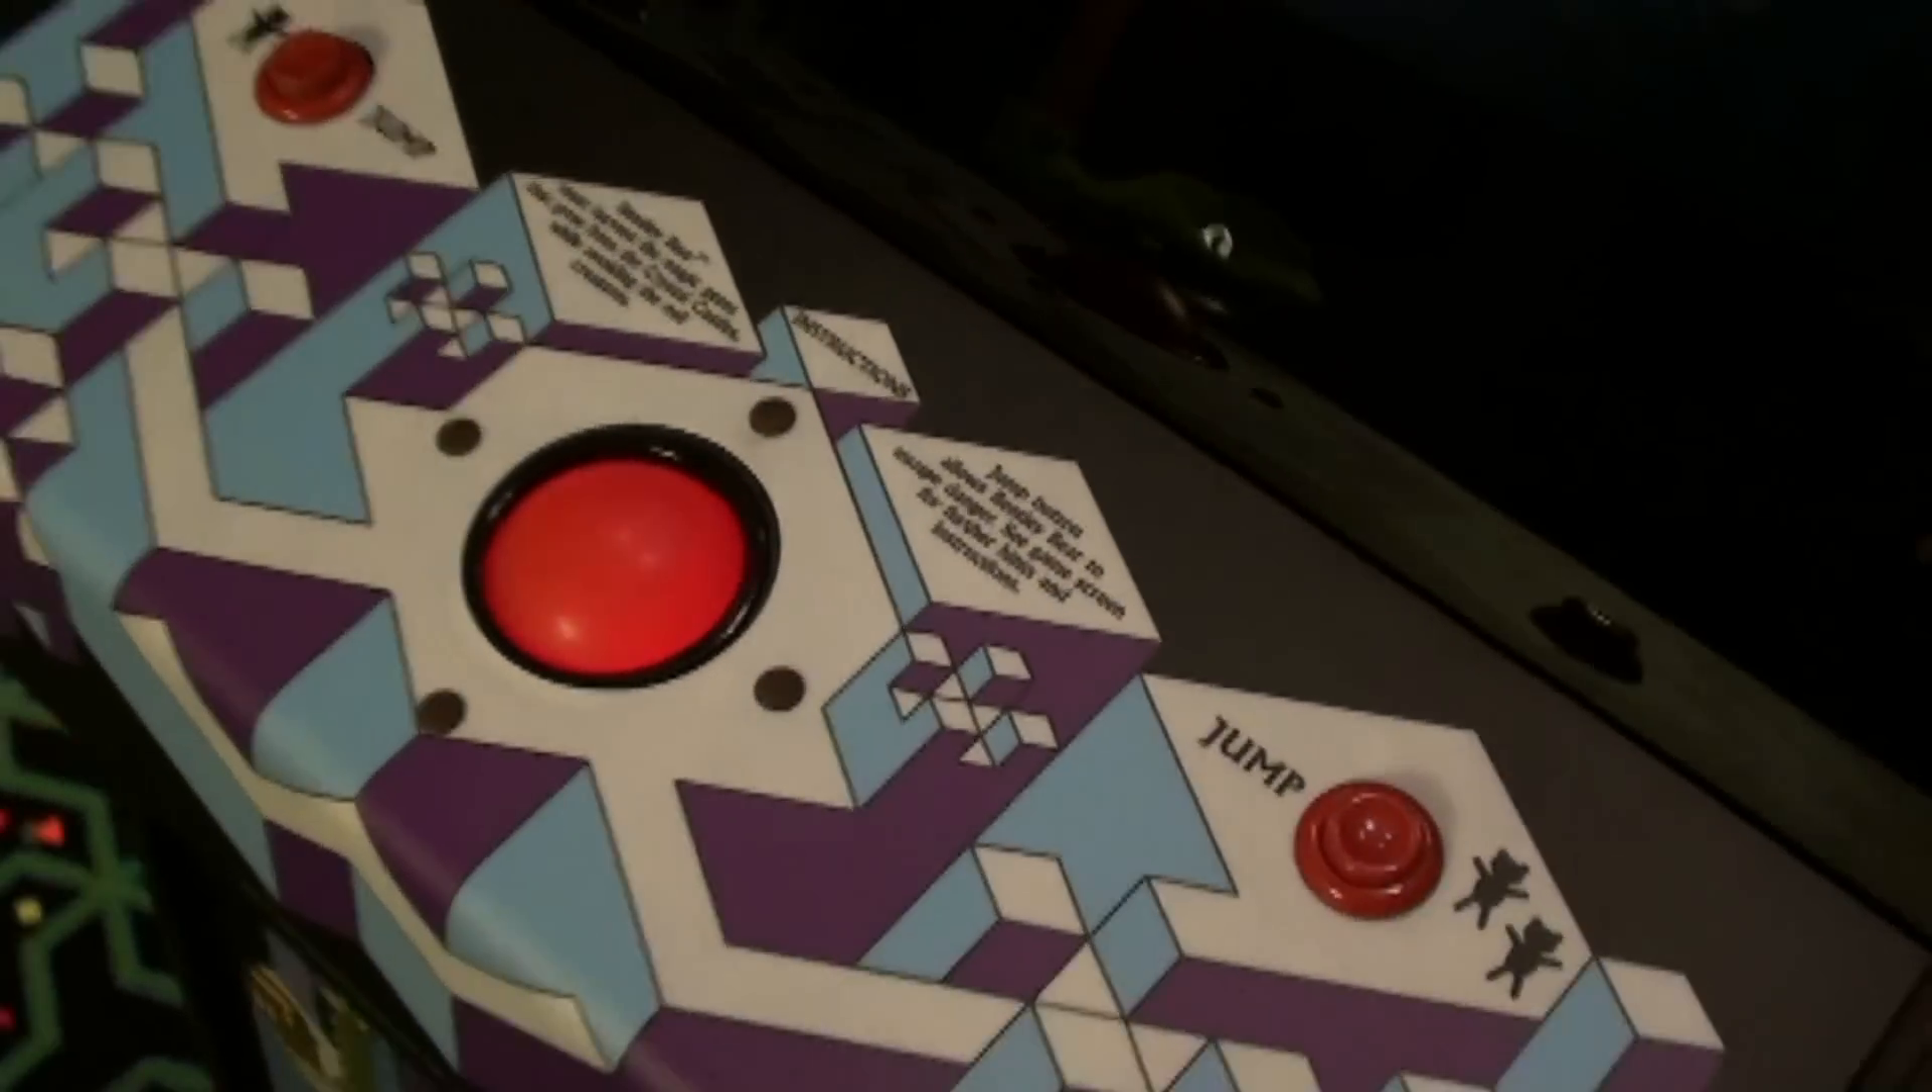All right guys I am done so uh yeah check it out got the new control panel installed with the trans lit ball so I figured uh let's cut off the light and see how it looks.